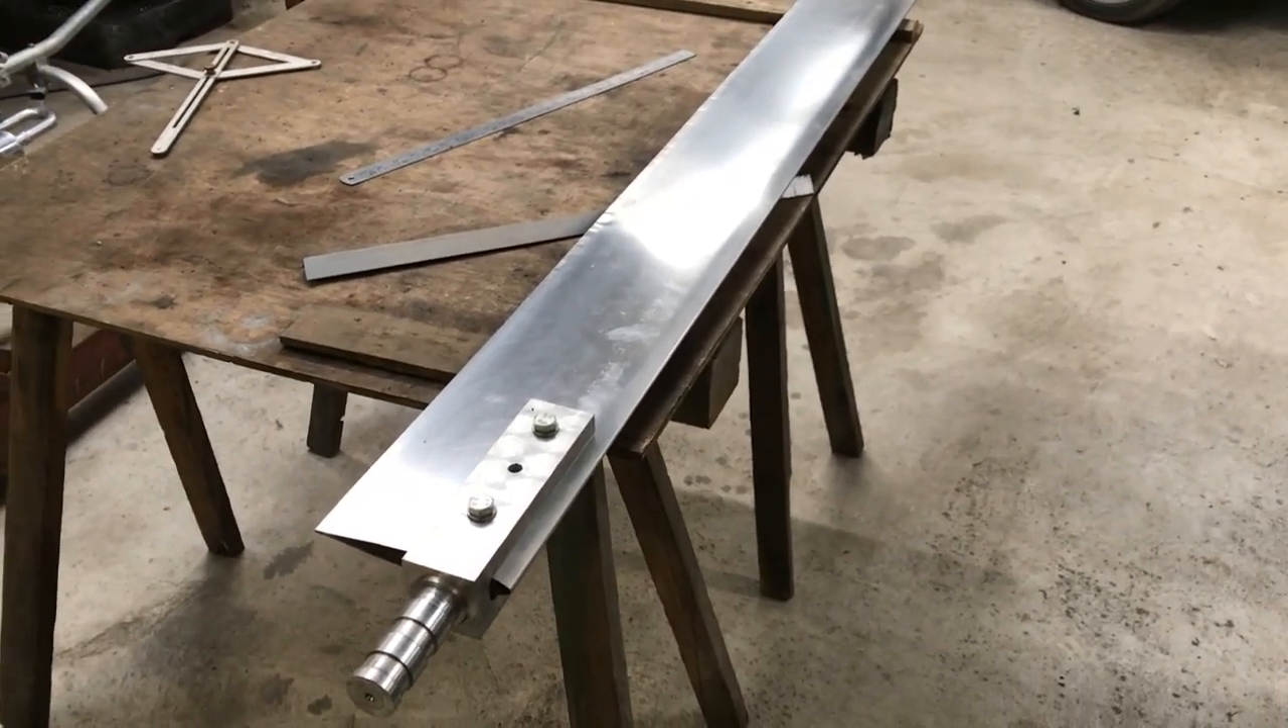Notice the blade grip is still on the blade this needs to be on as it can affect the balance of the rotor blade and of course when it's spinning around all together it needs to be taken into account.